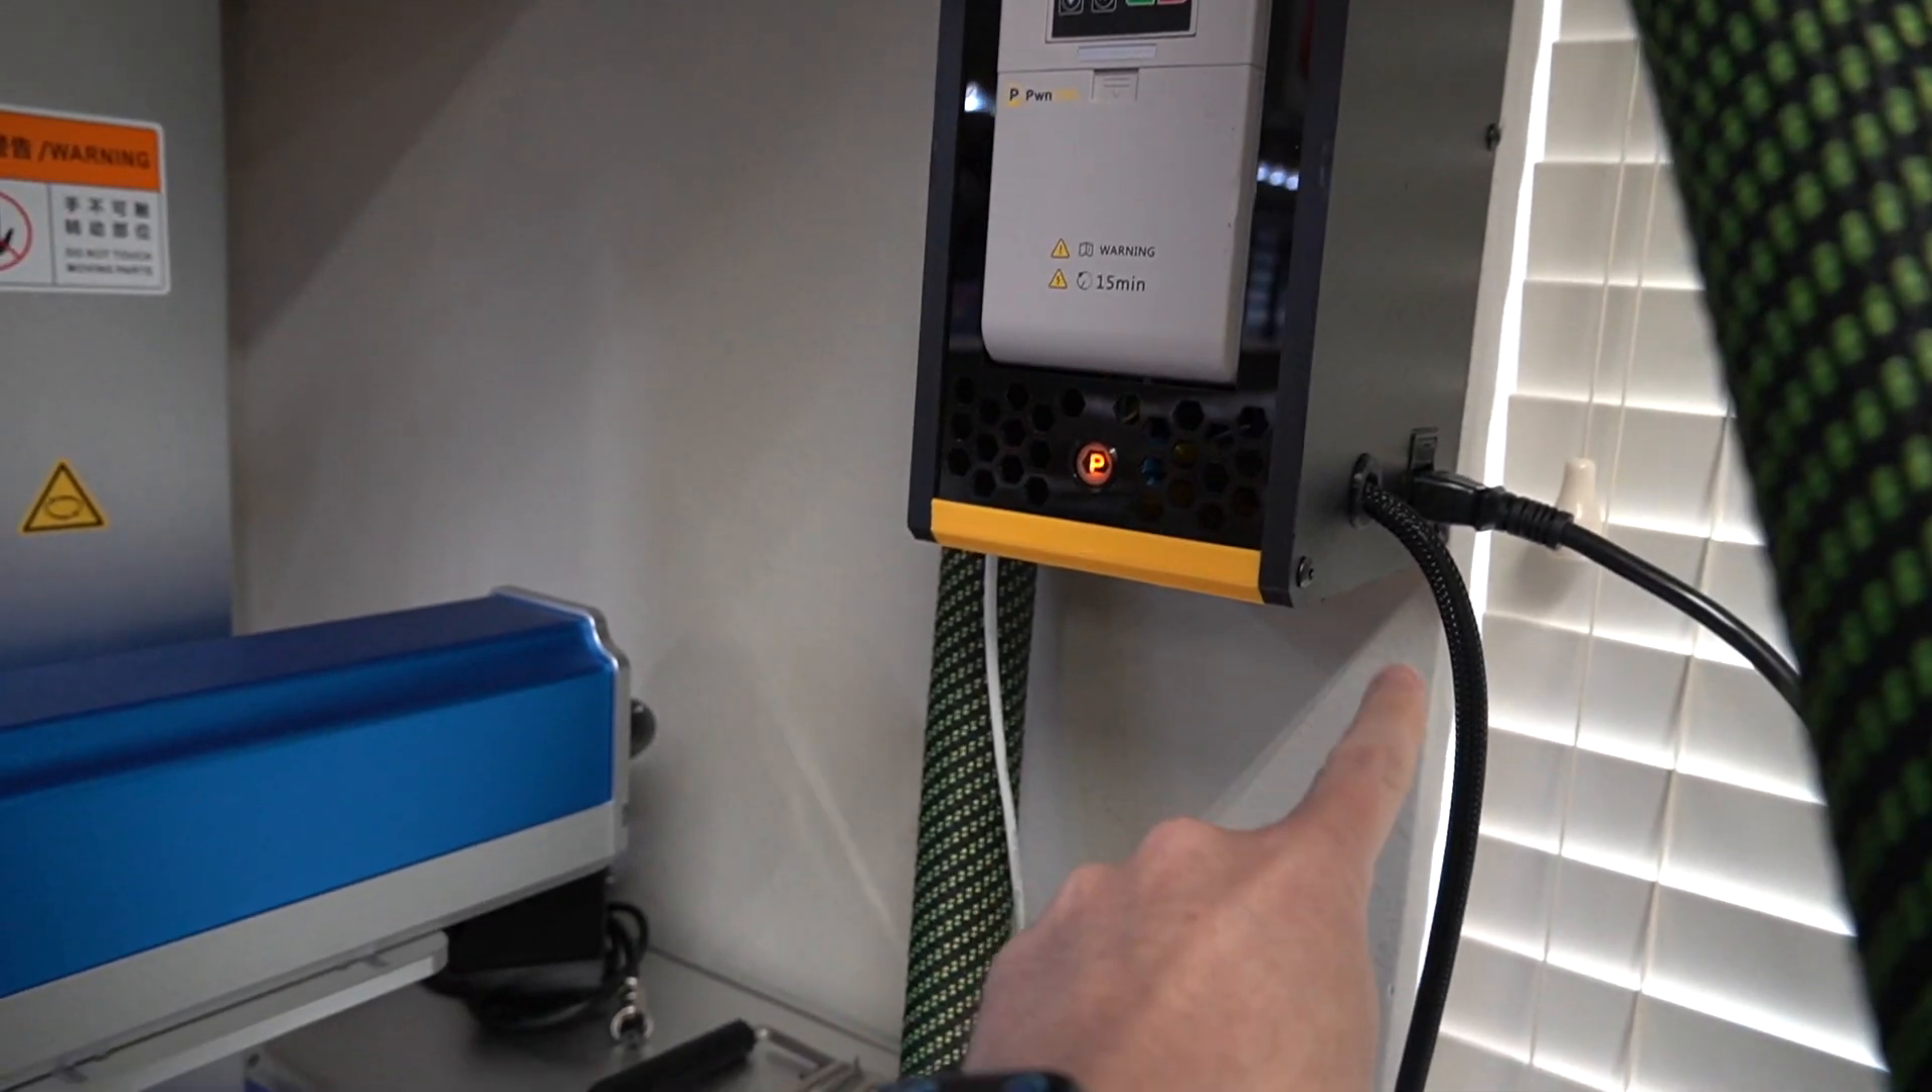I've got the power cord plugged in. It is plugged in.